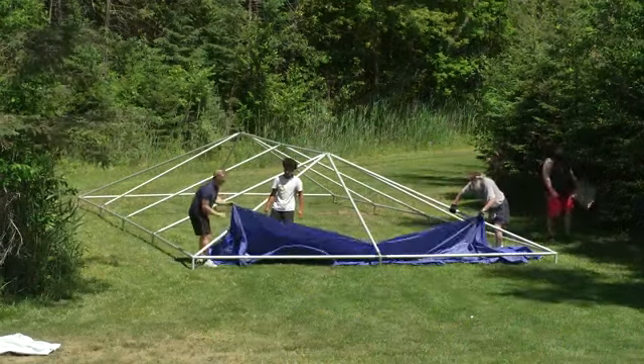Connect your corners and perimeter tubes and you've got yourself a tent top frame. Congratulations!